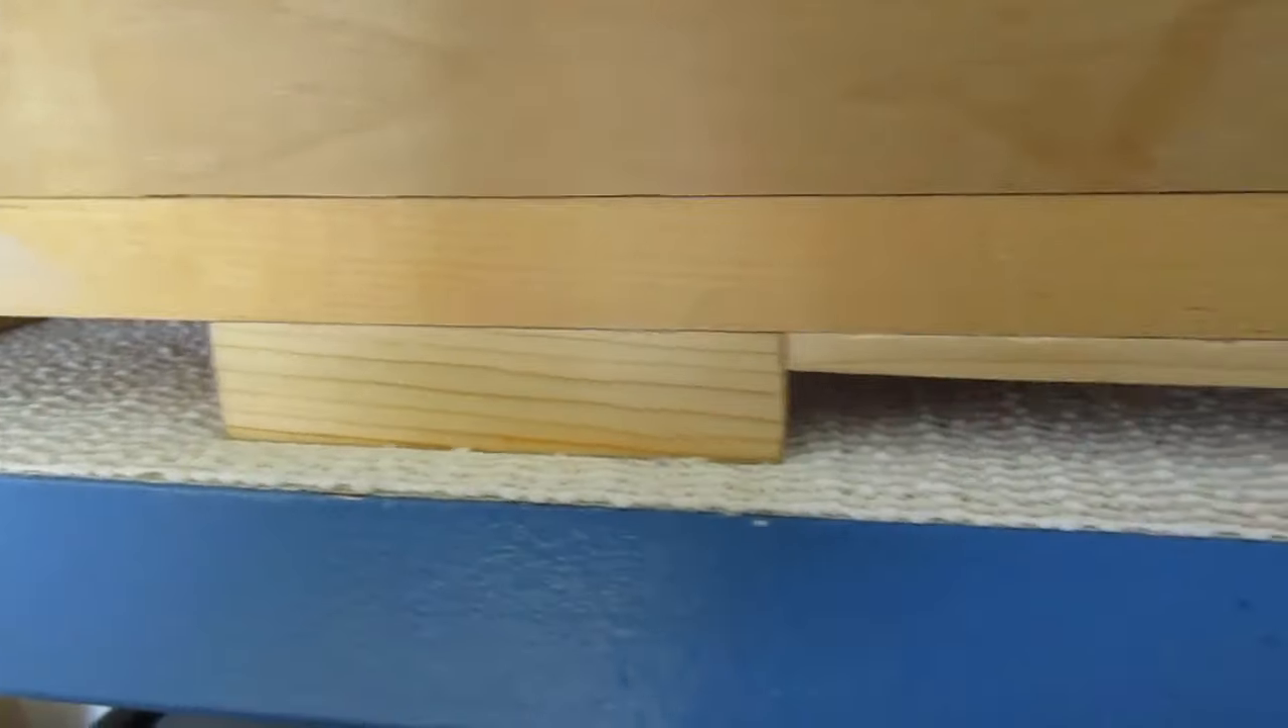I placed wooden feet like you see right there at the bottom of the front spice rack Just to allow for some space to grab the front rack and pull it out and push it back into the cabinet.